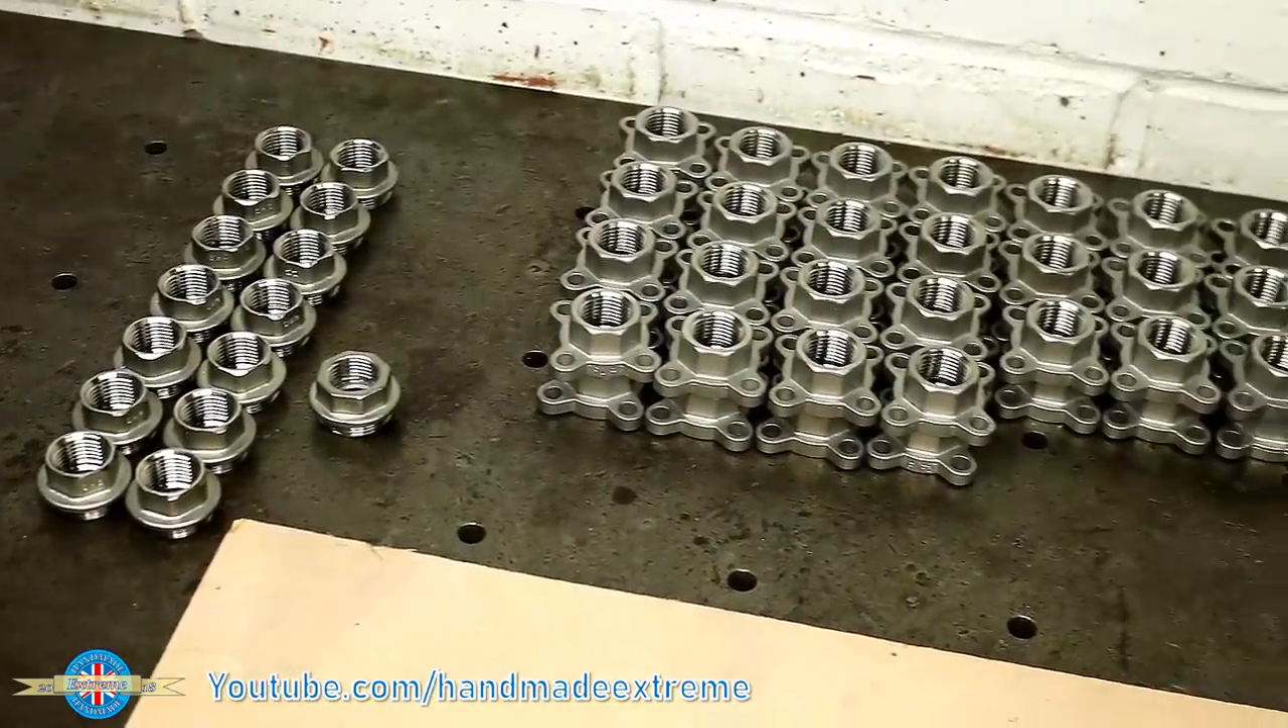With all the valves disassembled, I've now got the end caps for the manual valves on the left, and the end caps for the automatic valves on the right.